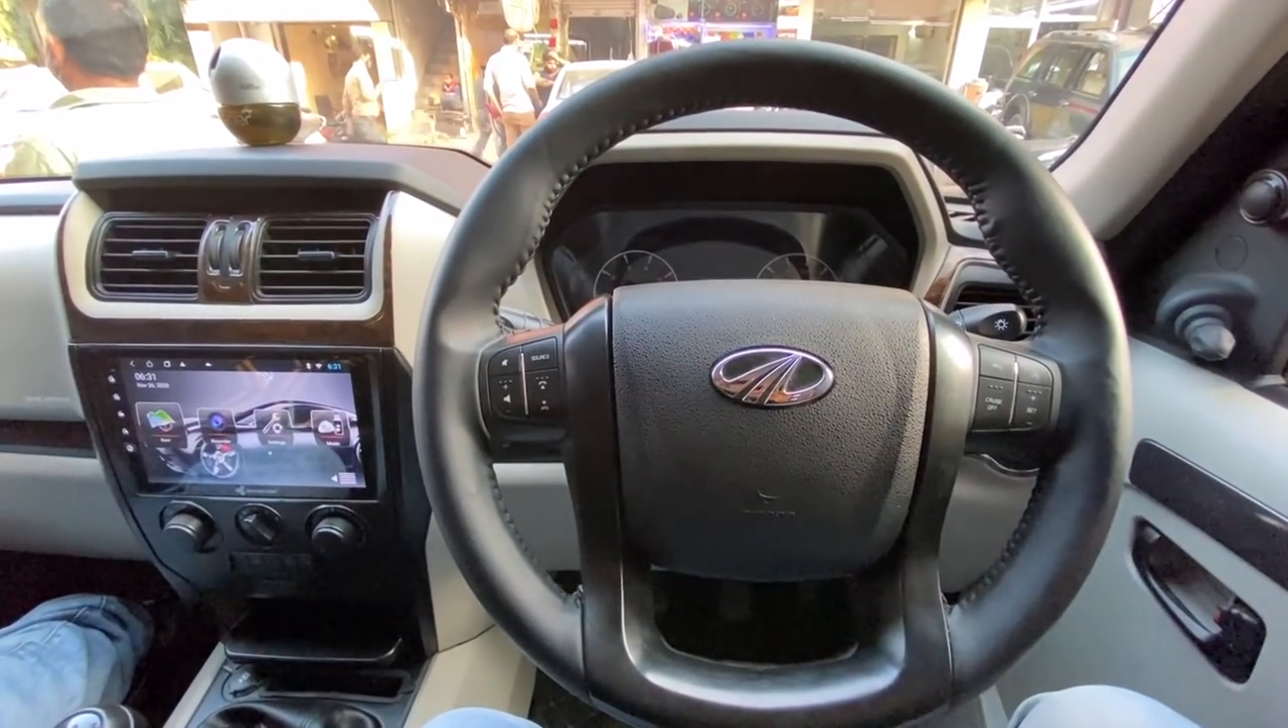जो हमारे स्टेरिंग मांटिंग कंट्रोल है अब इसके इंस्टॉल हो चुके हैं।